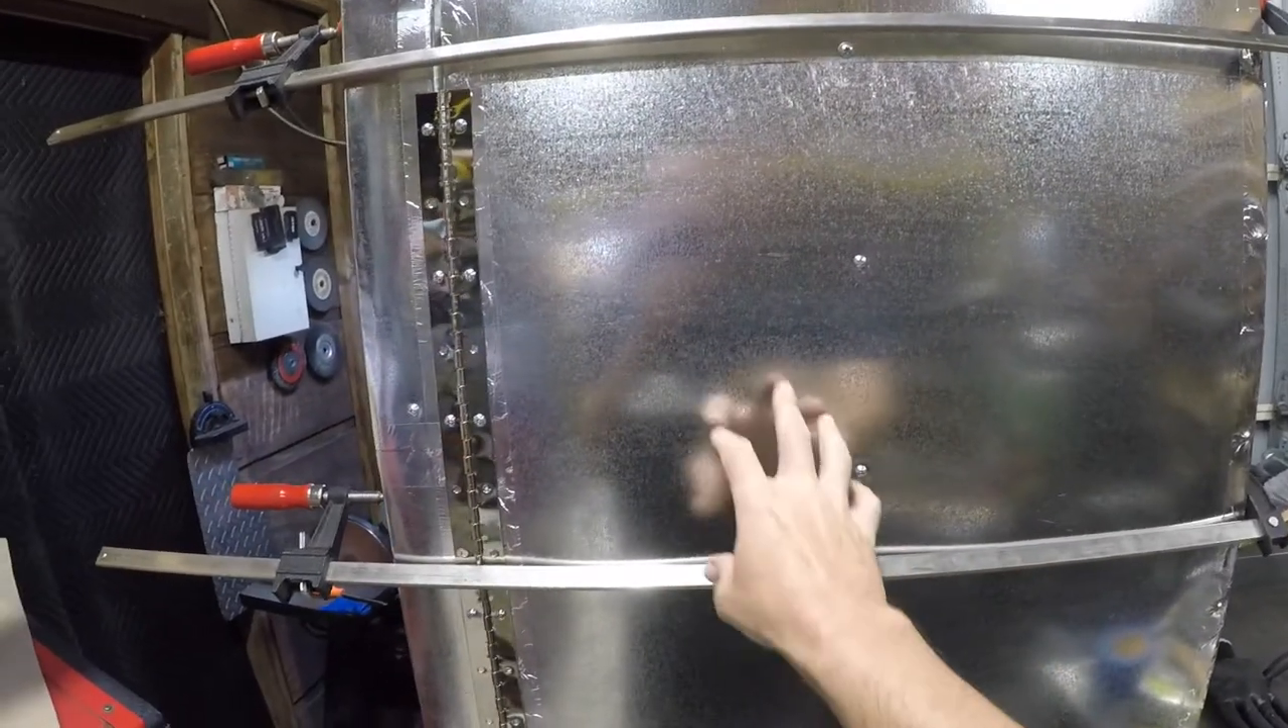I used two large clamps to keep the door in place, and compress the seal a little bit.